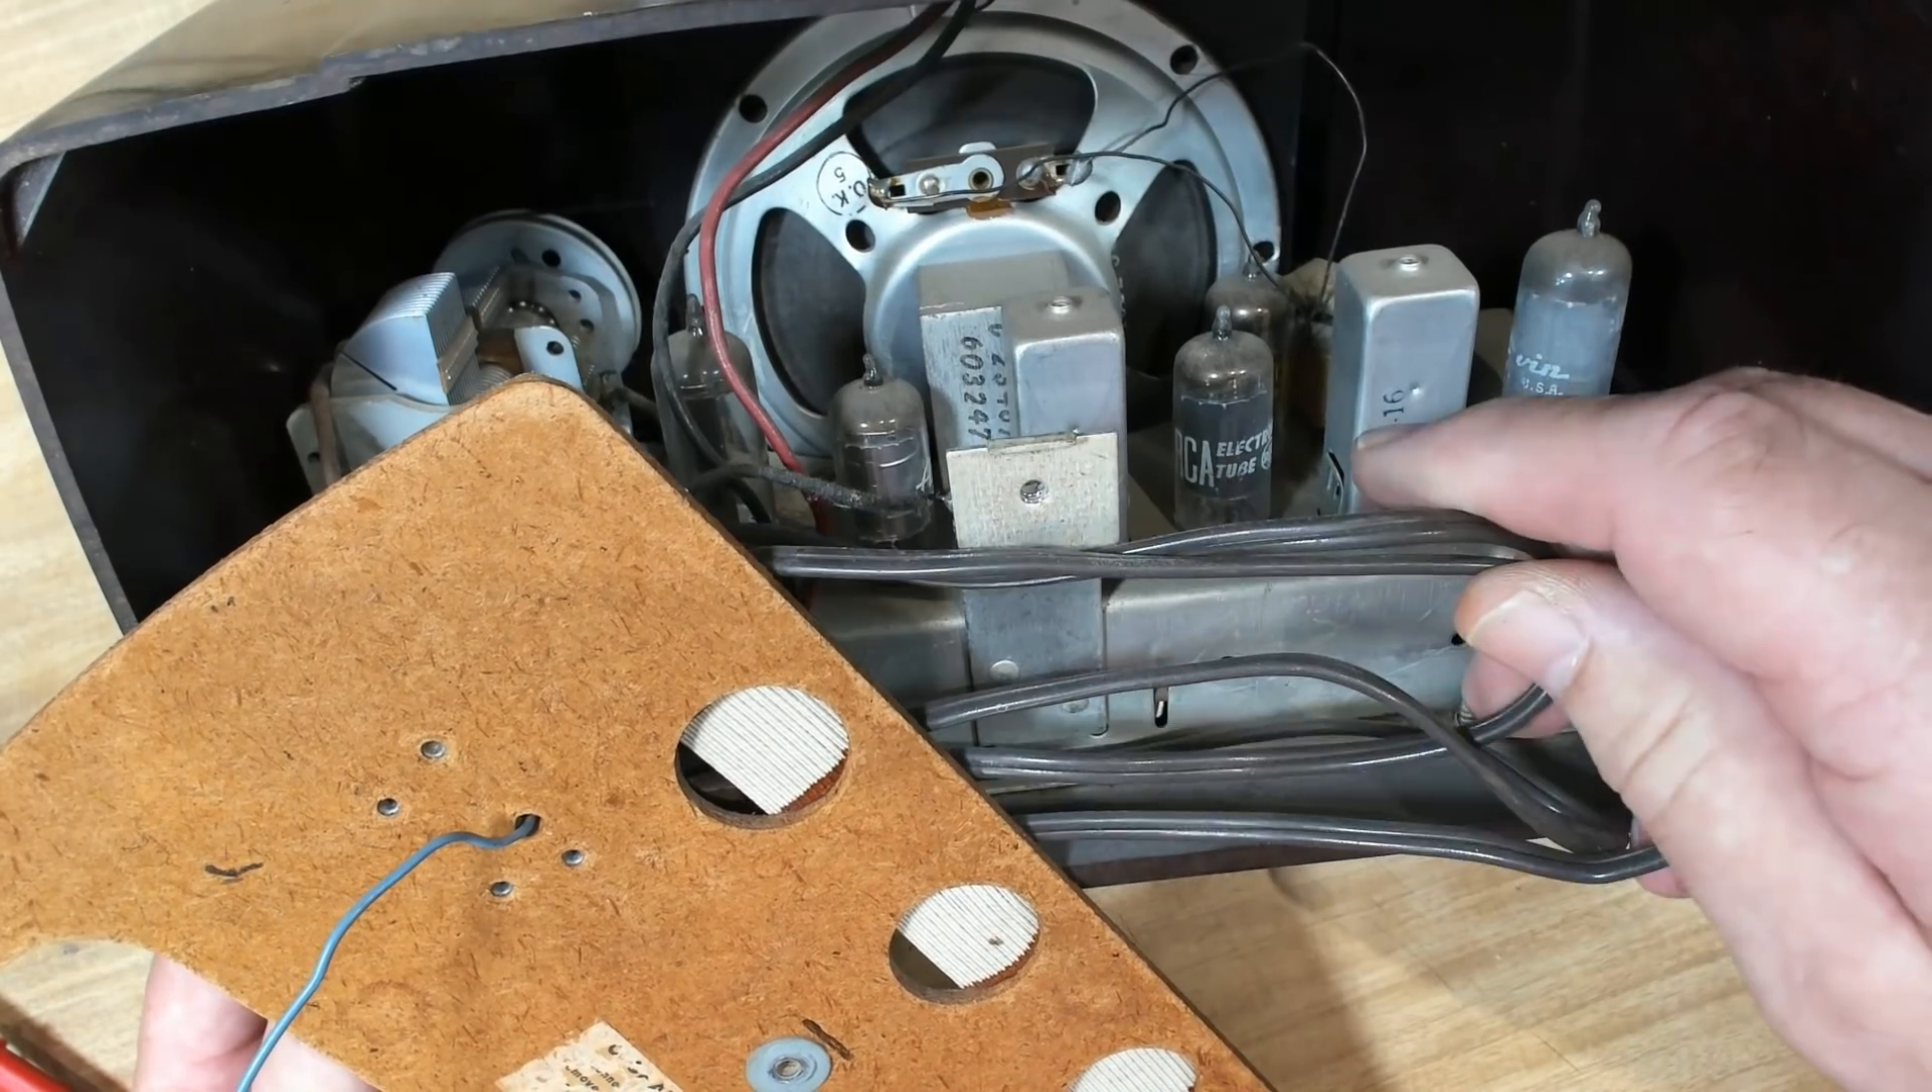I've taken the back off the other radio.